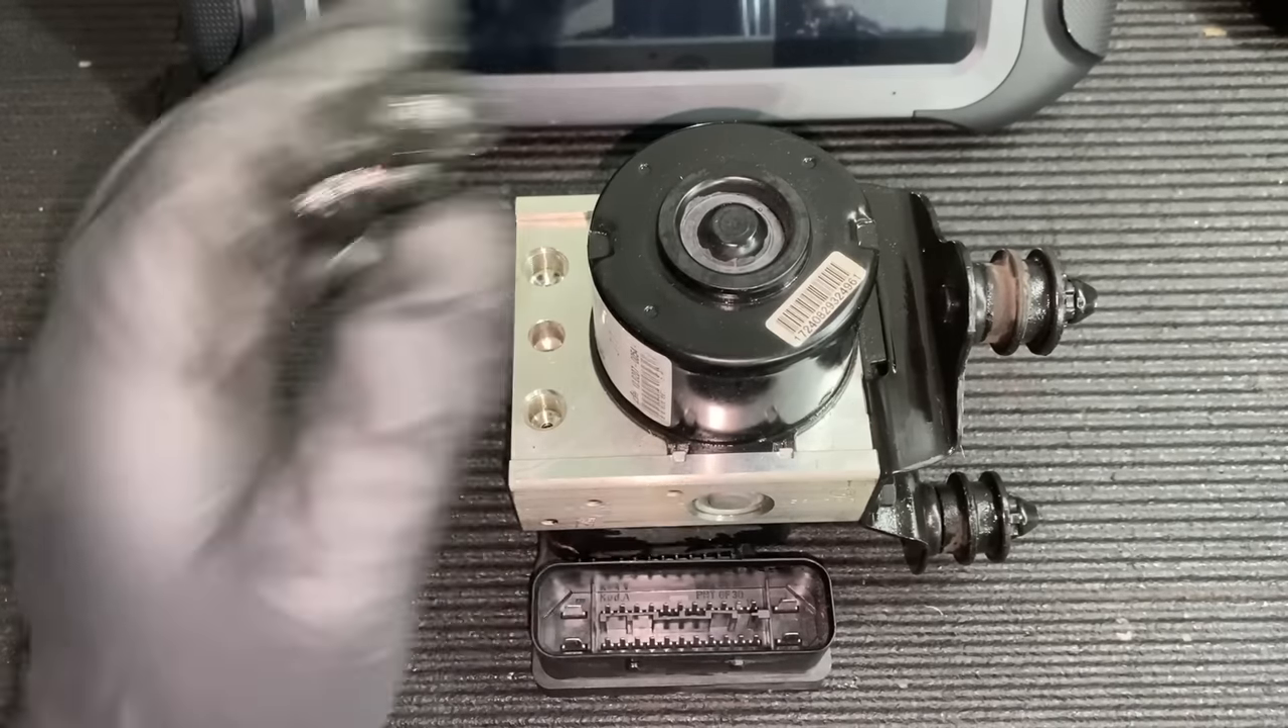All right guys so i managed to get the abs module and pump assembly out of the vehicle.